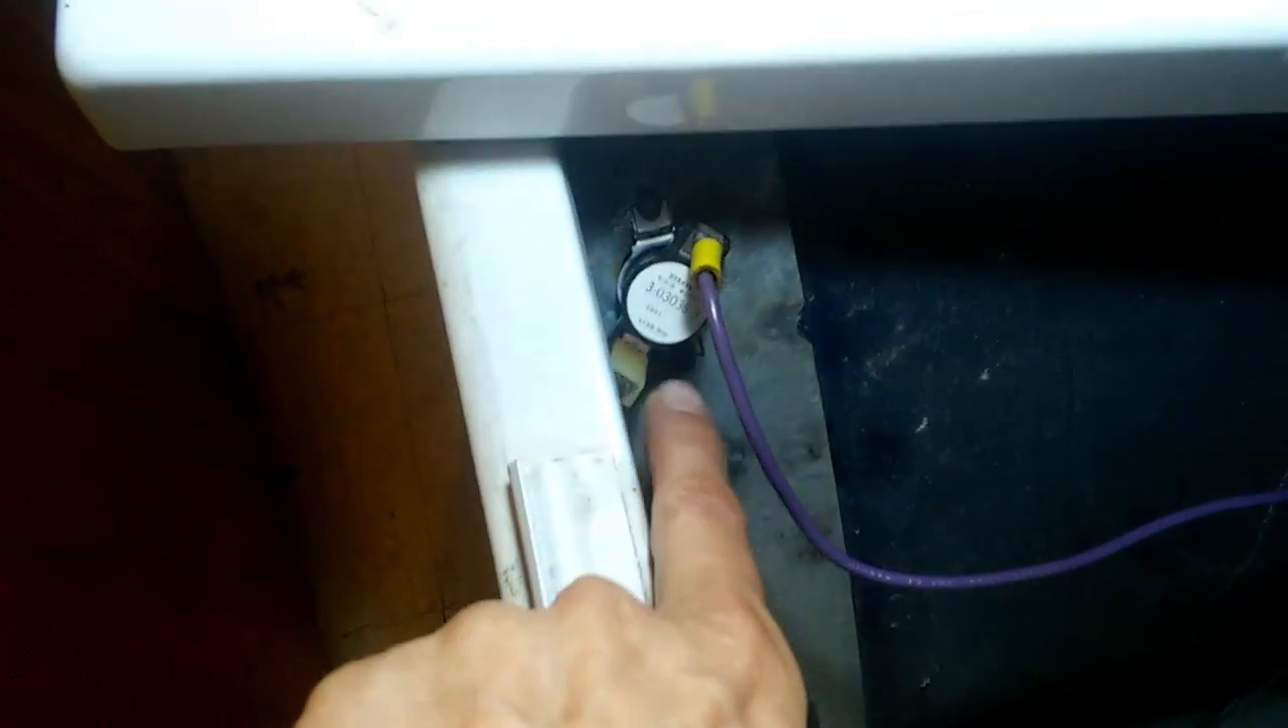Okay, now I put the high limit thermostat into place.